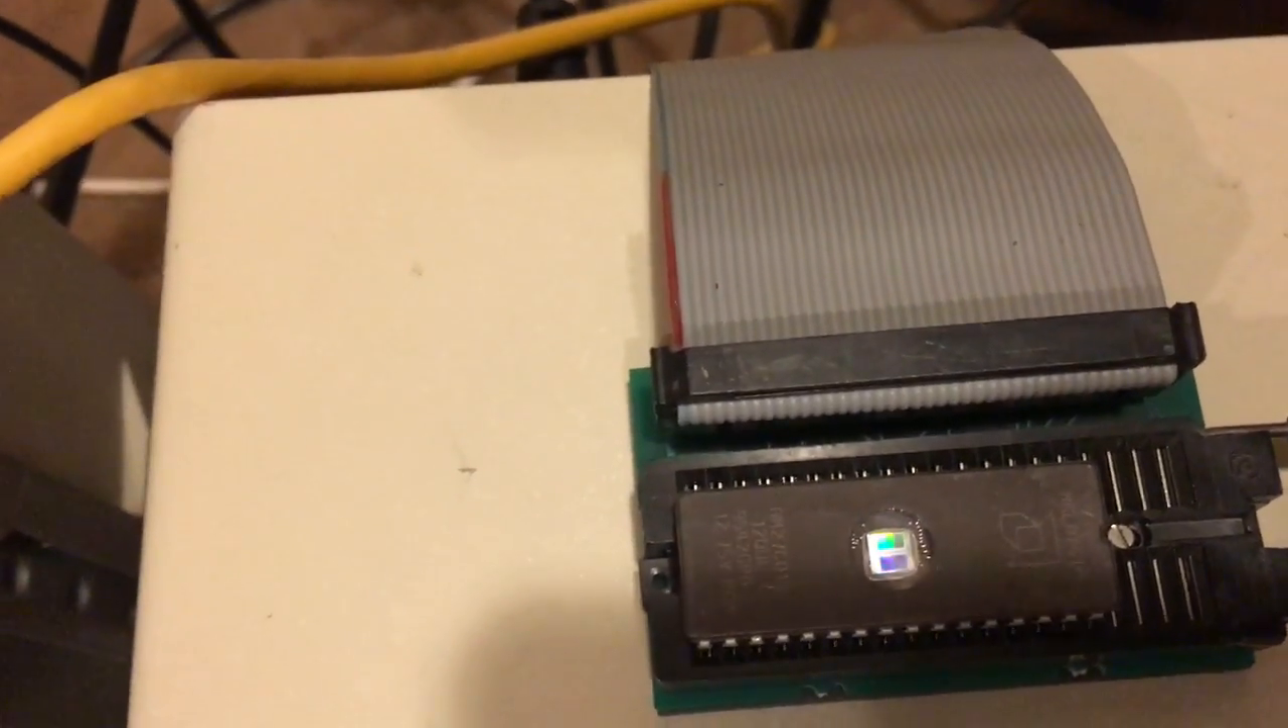Here's the chip loaded into the socket of the burner.